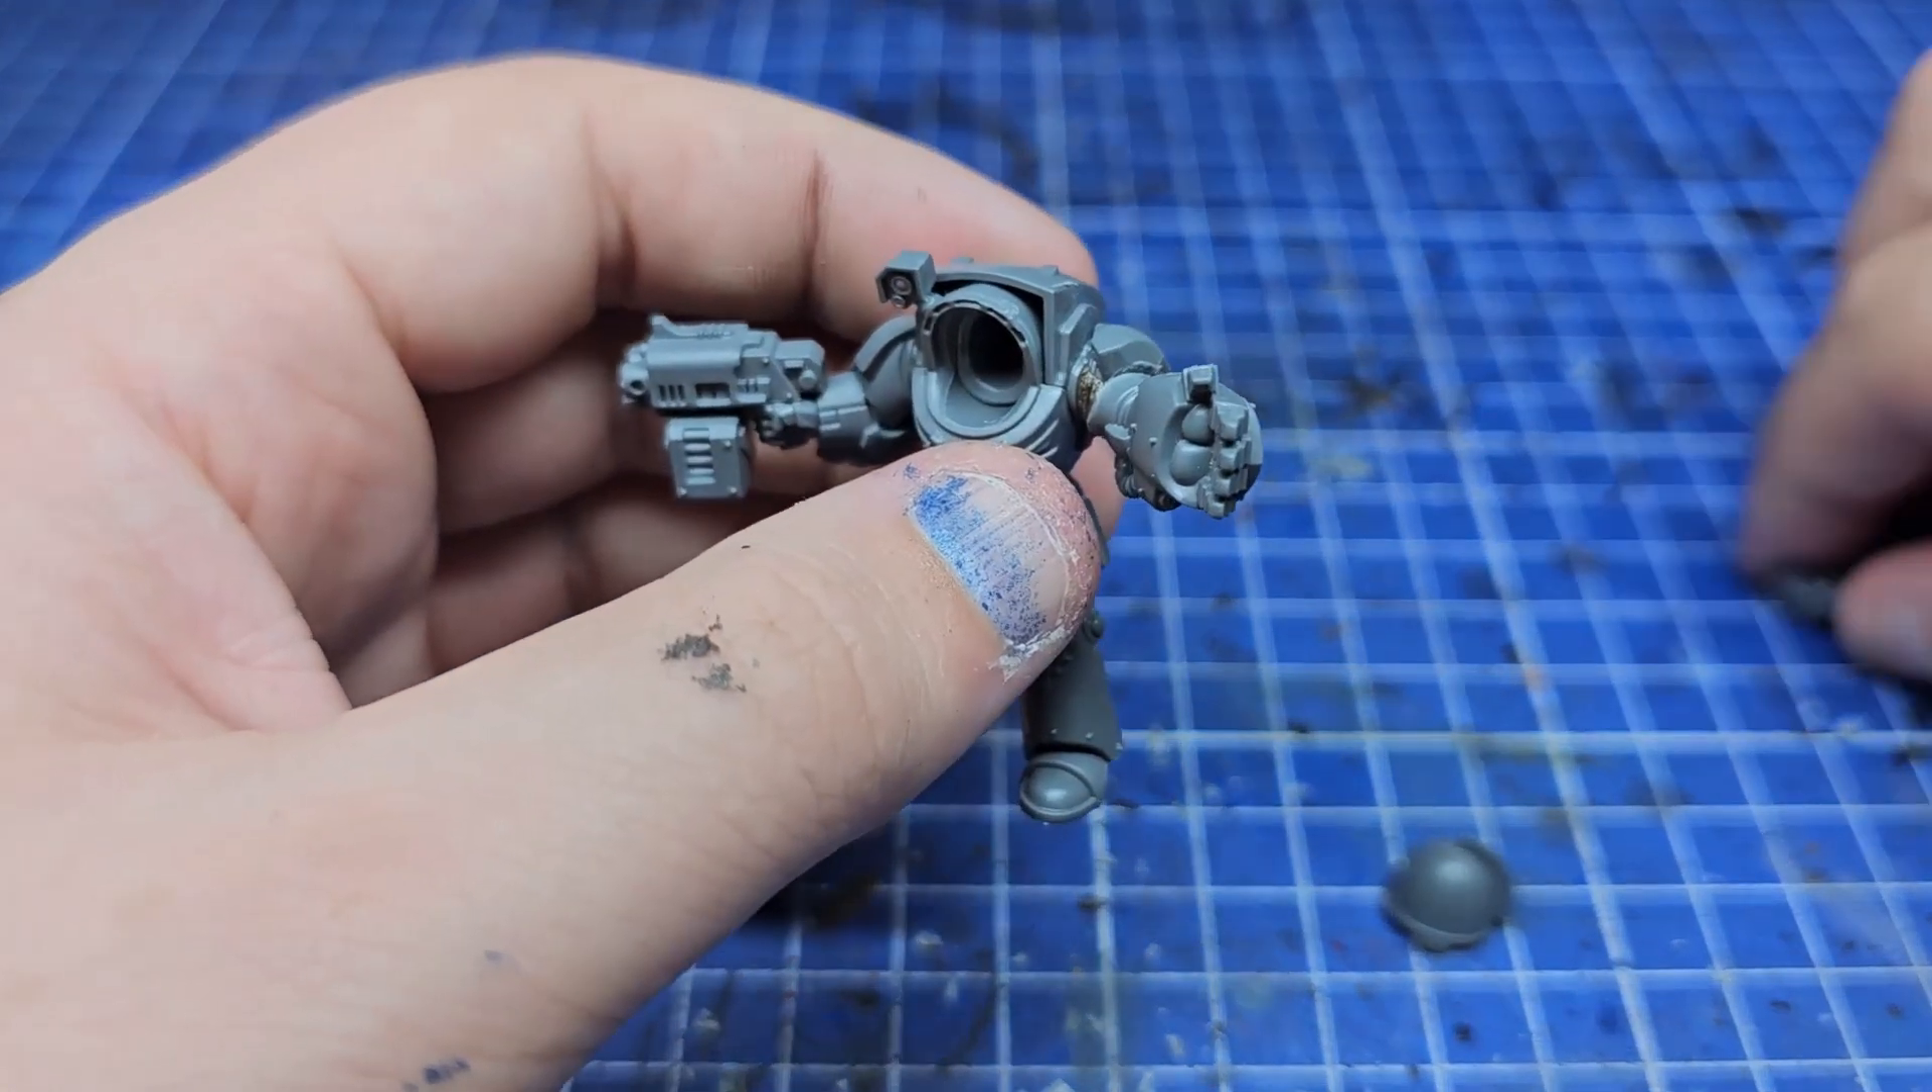I used the Tartaros terminators arm that looks like it's roughly pointing a bolter off to the side and attached it.